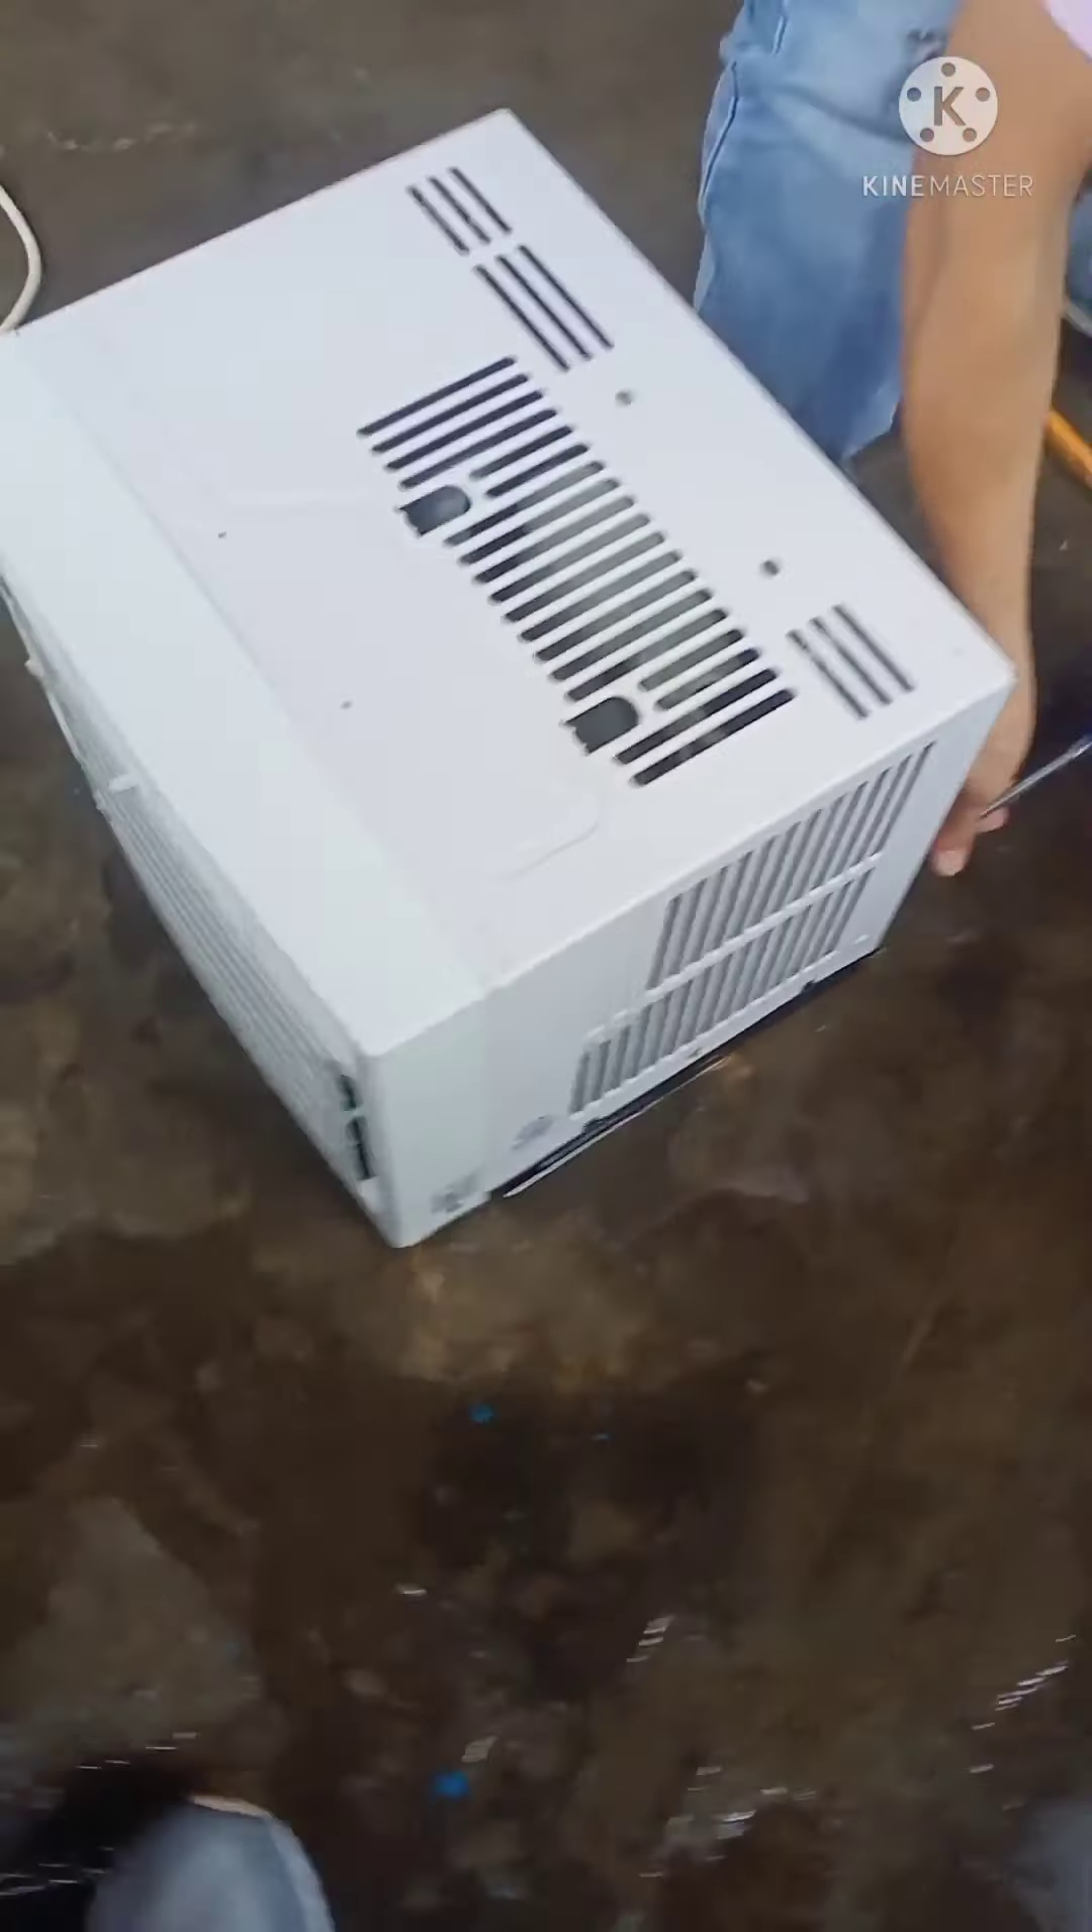Ayan guys naibalik na natin yung cover.